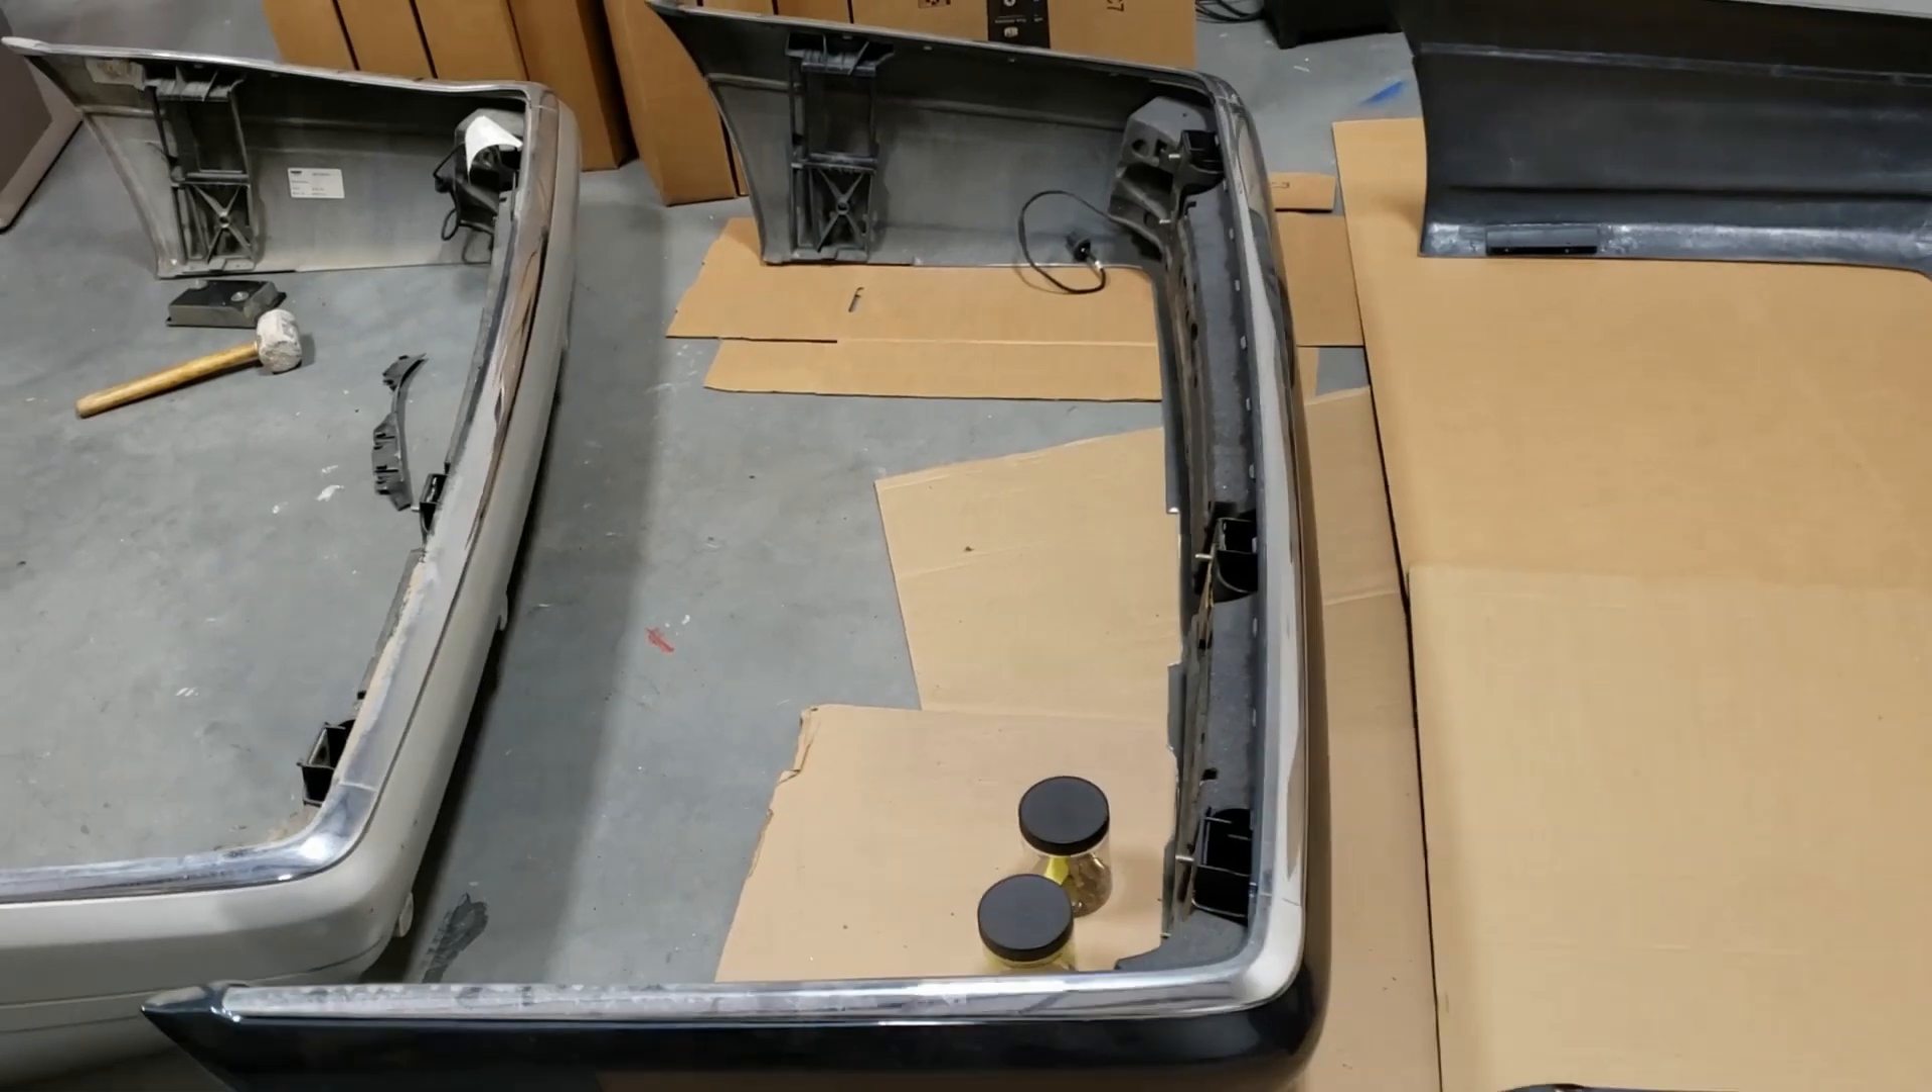In the middle here is my stock bumper which I removed from my vehicle.